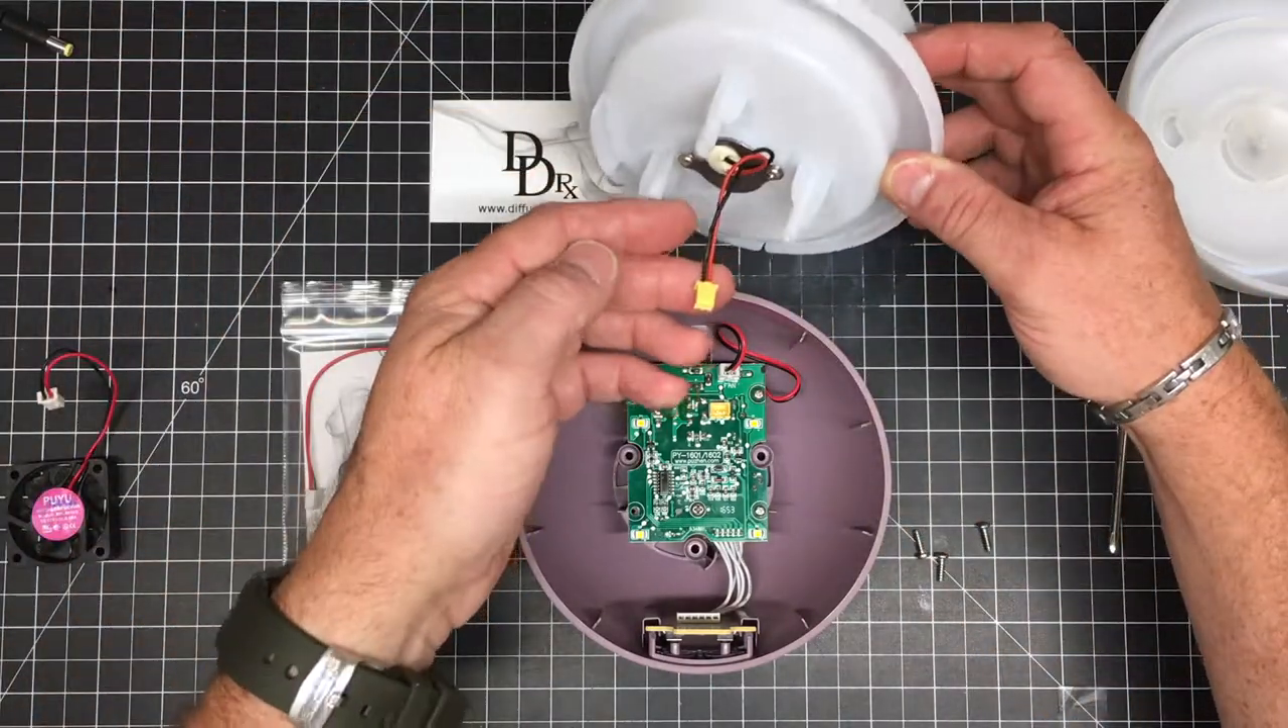So, circuit board's back in place.